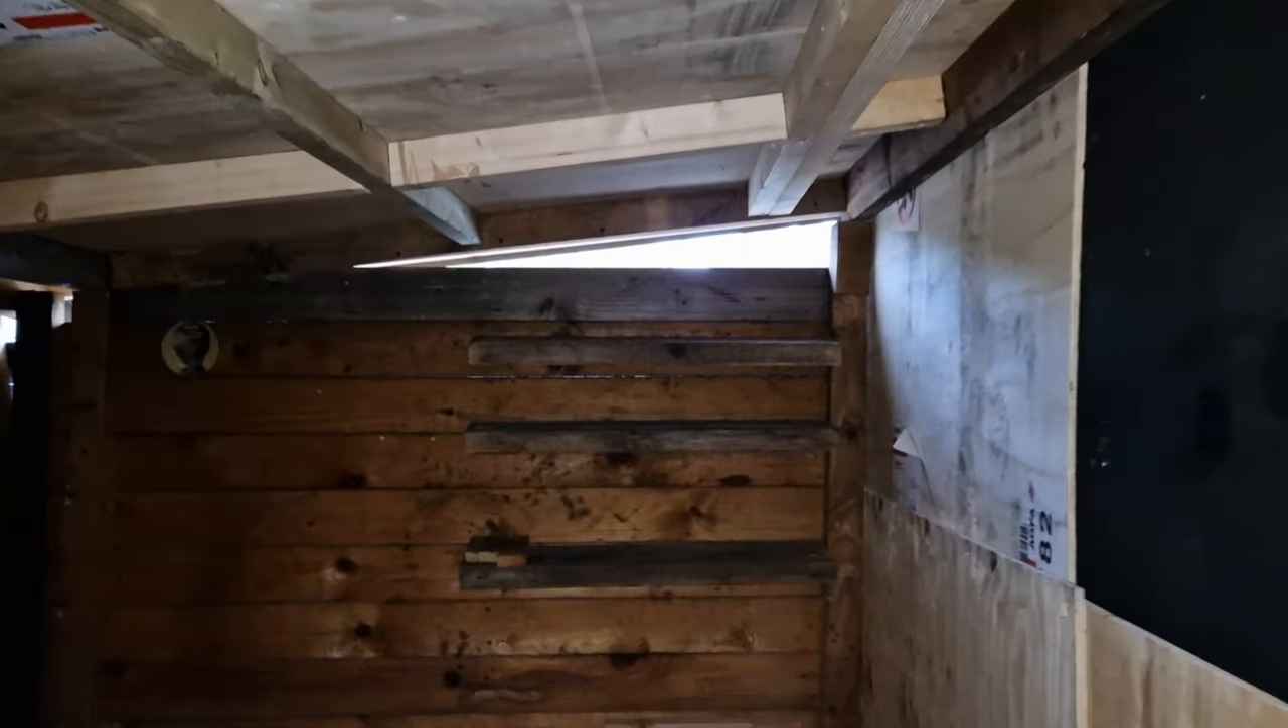We've got one last piece left to do piecing the wall up there.